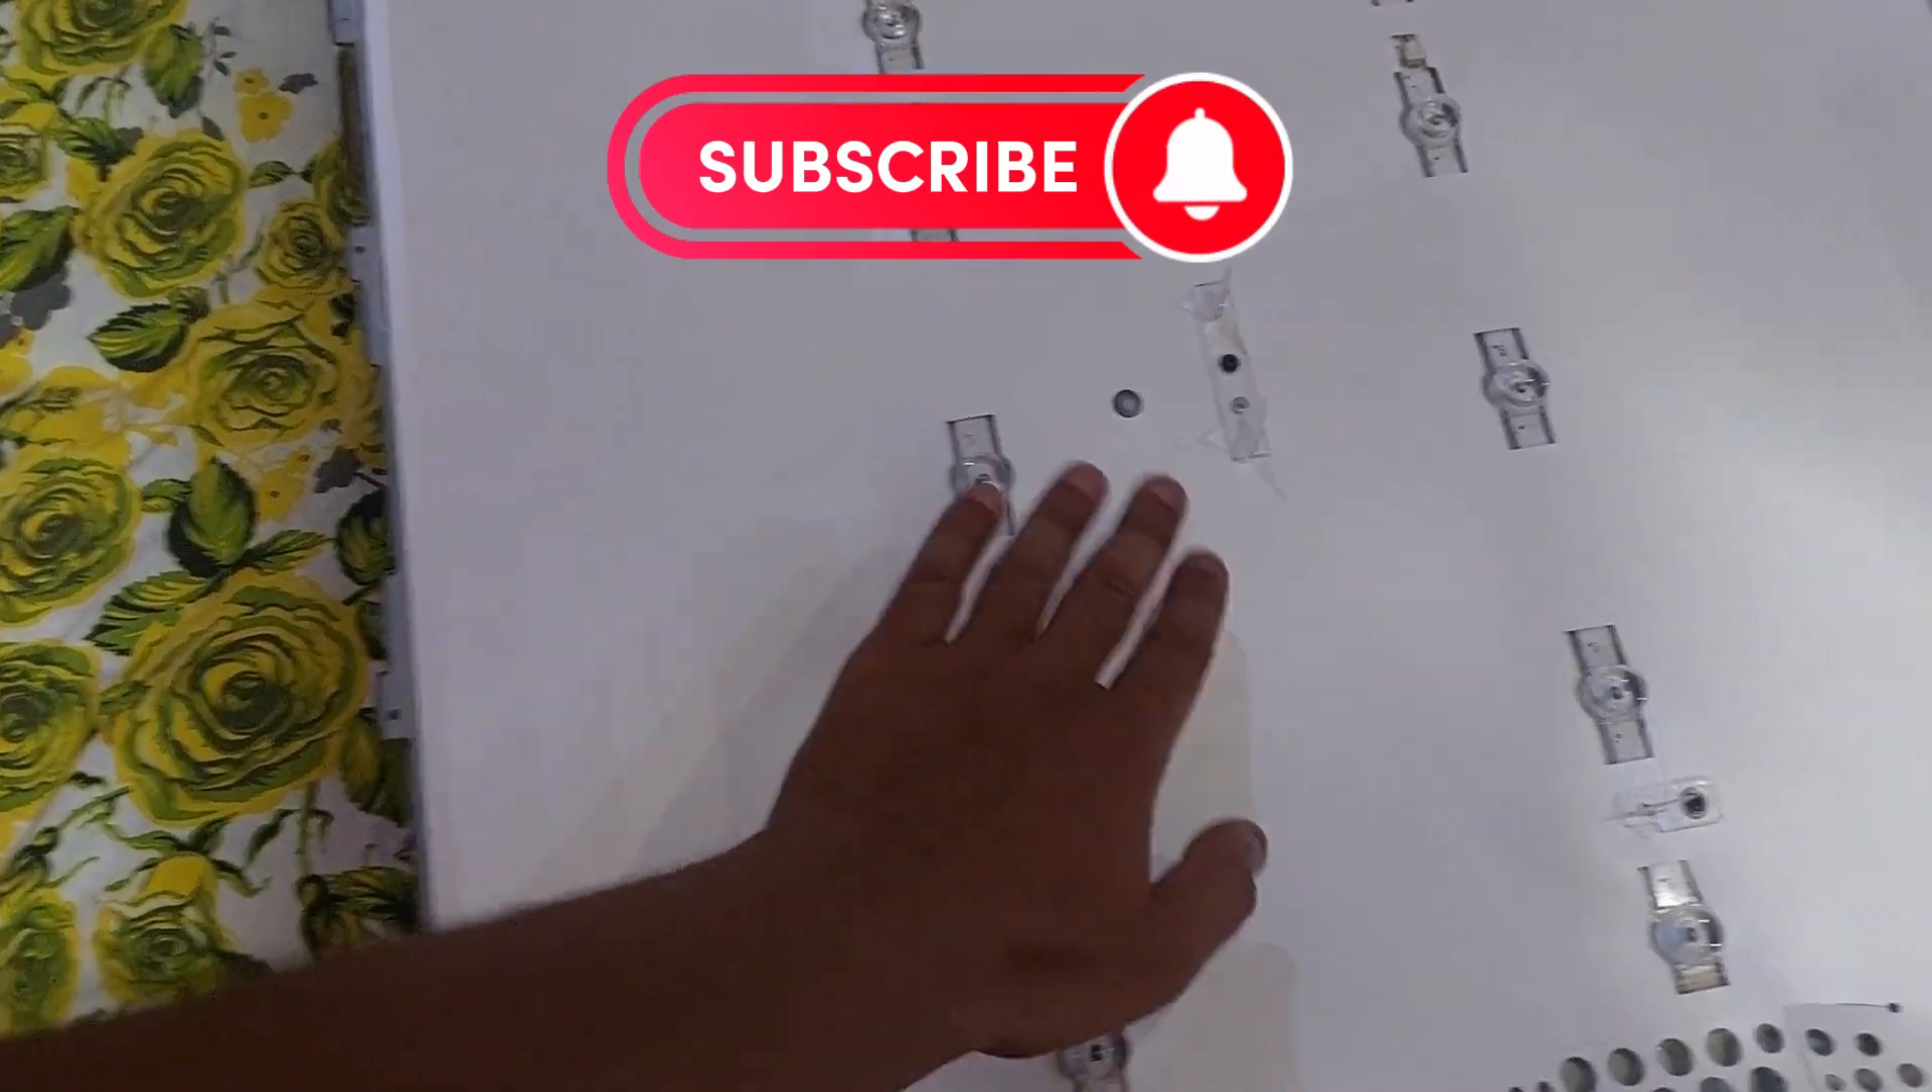यह पेपर शीट यह पेपर शीट लग गई है।